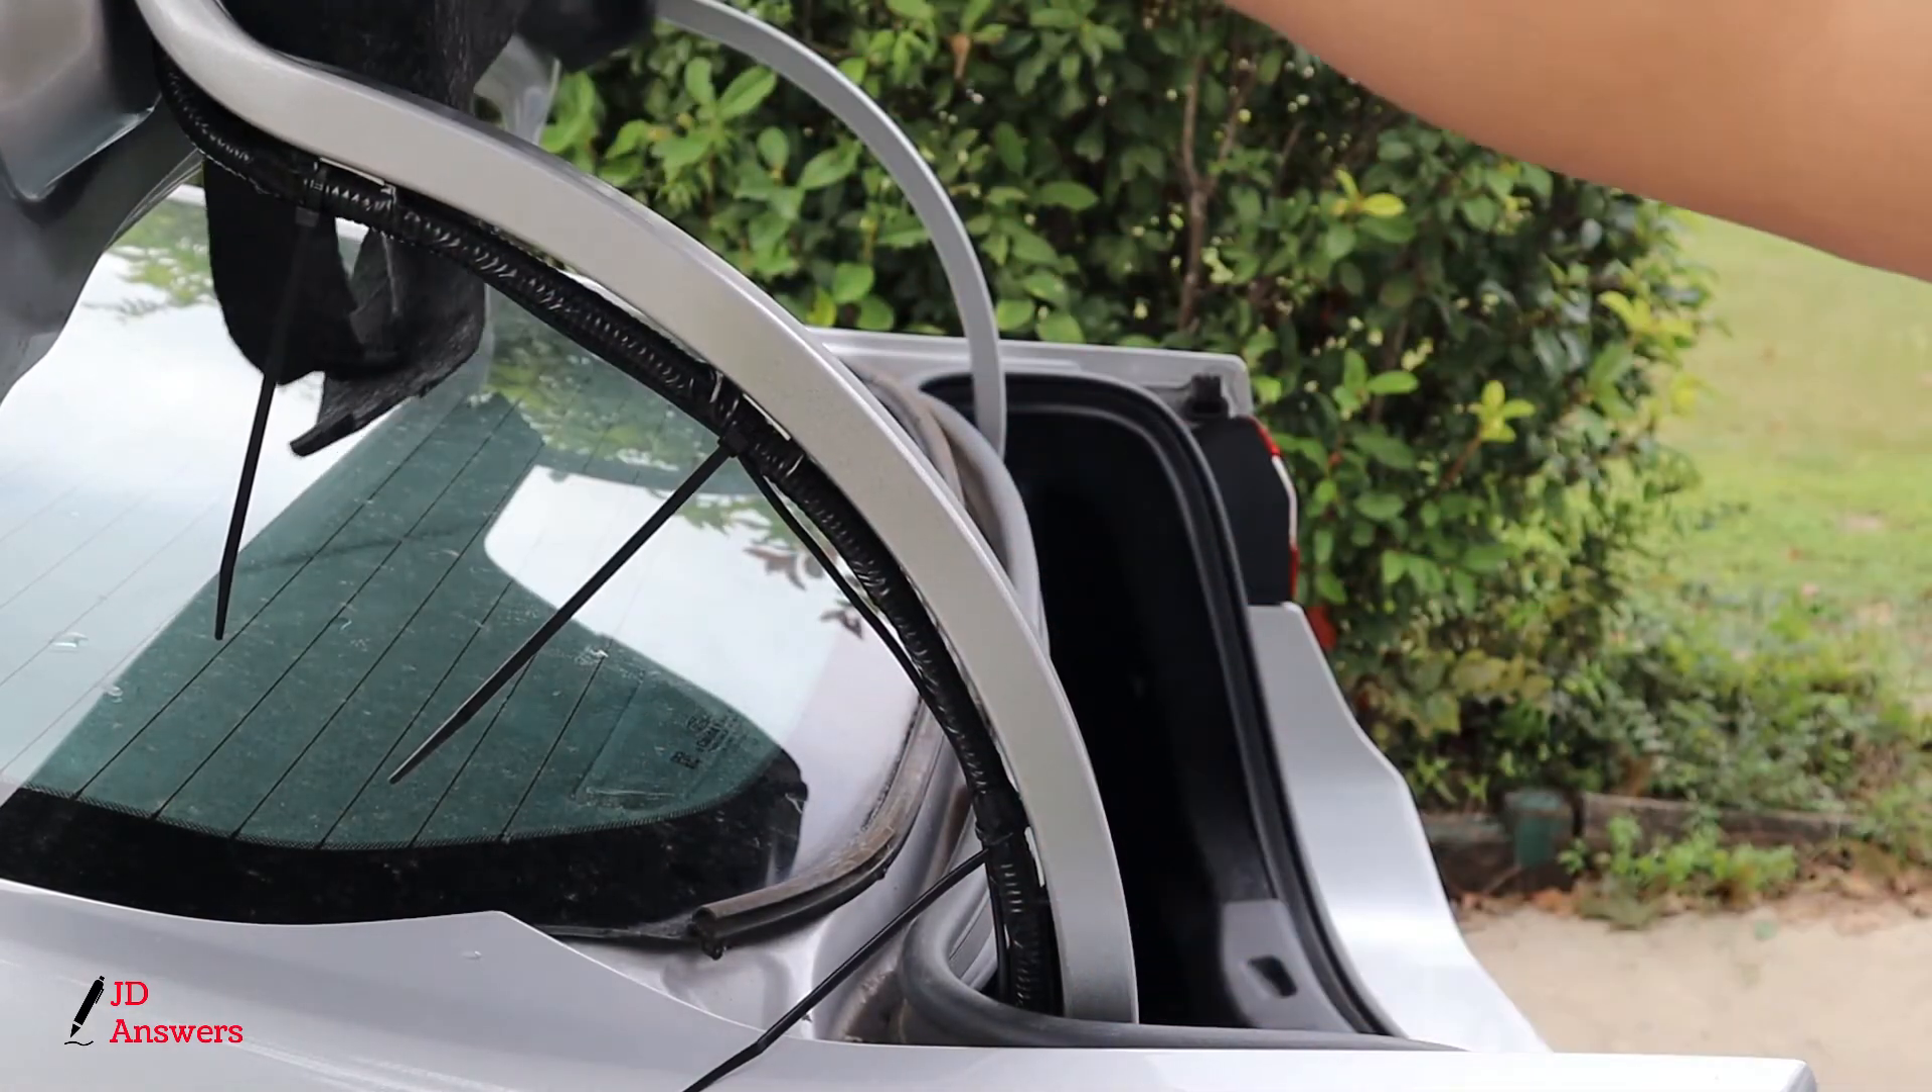All i got to do now is just cut these zip tie ends and push this back together.